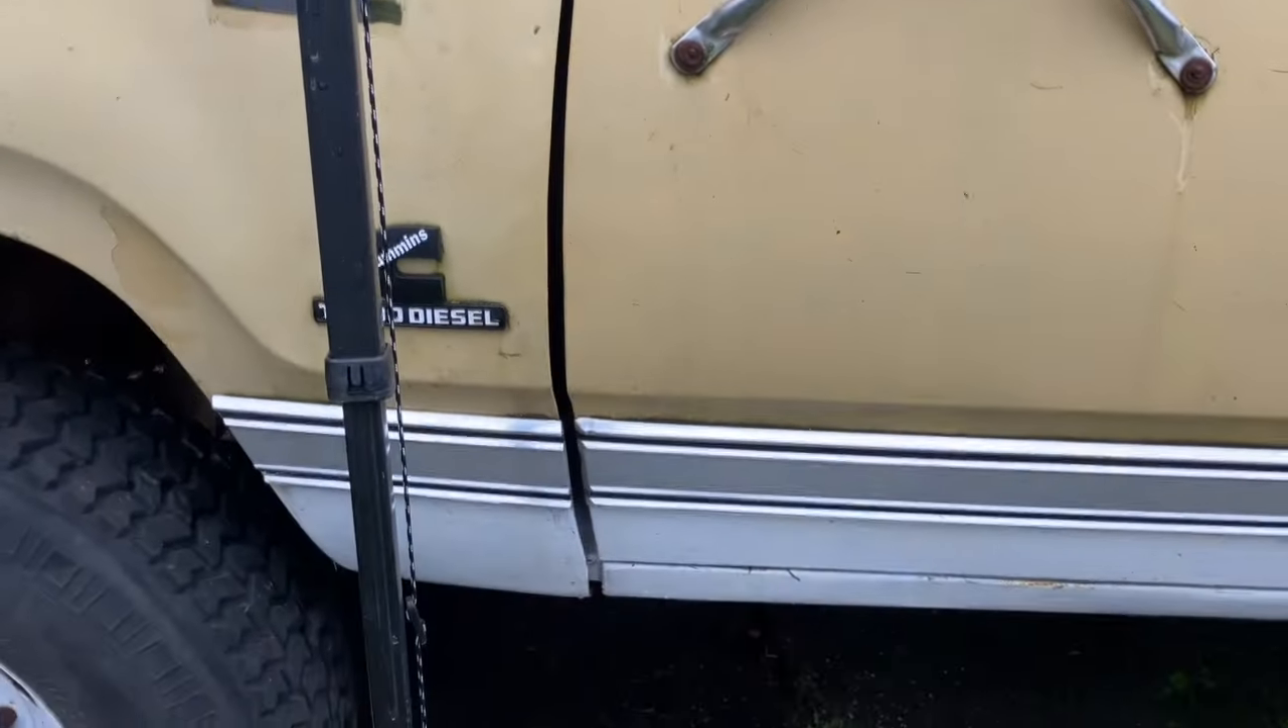The body gap there is actually almost worse now. Like it's pretty big the whole way.